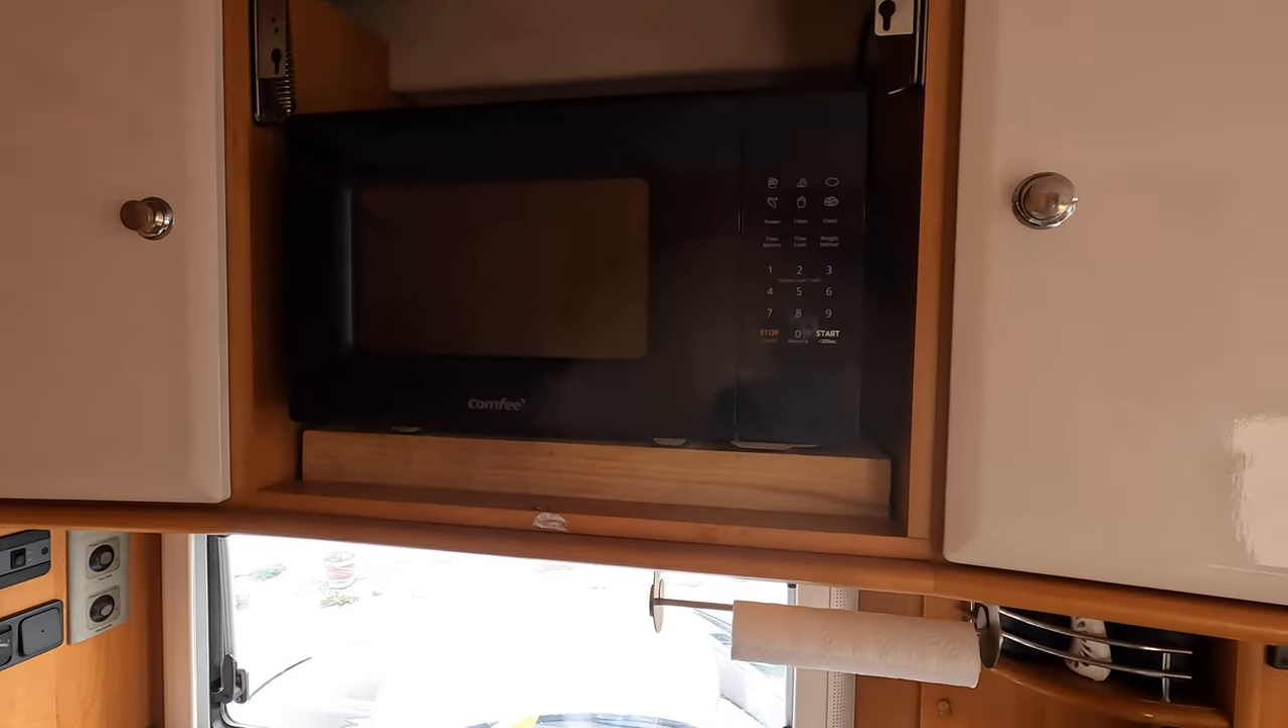Right the microwave is in place mounted on the uh blocks to raise it.